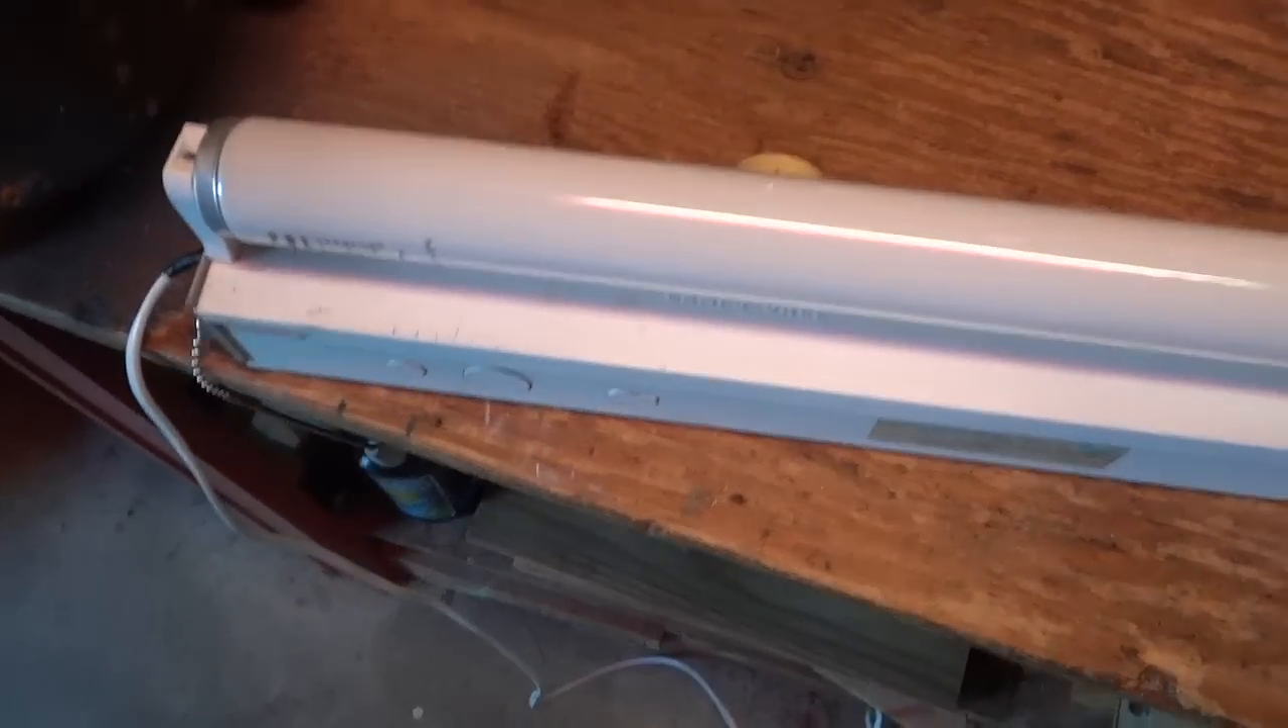And it's all put back together now. I have the cover back on, which helps a lot with starting the bulb.